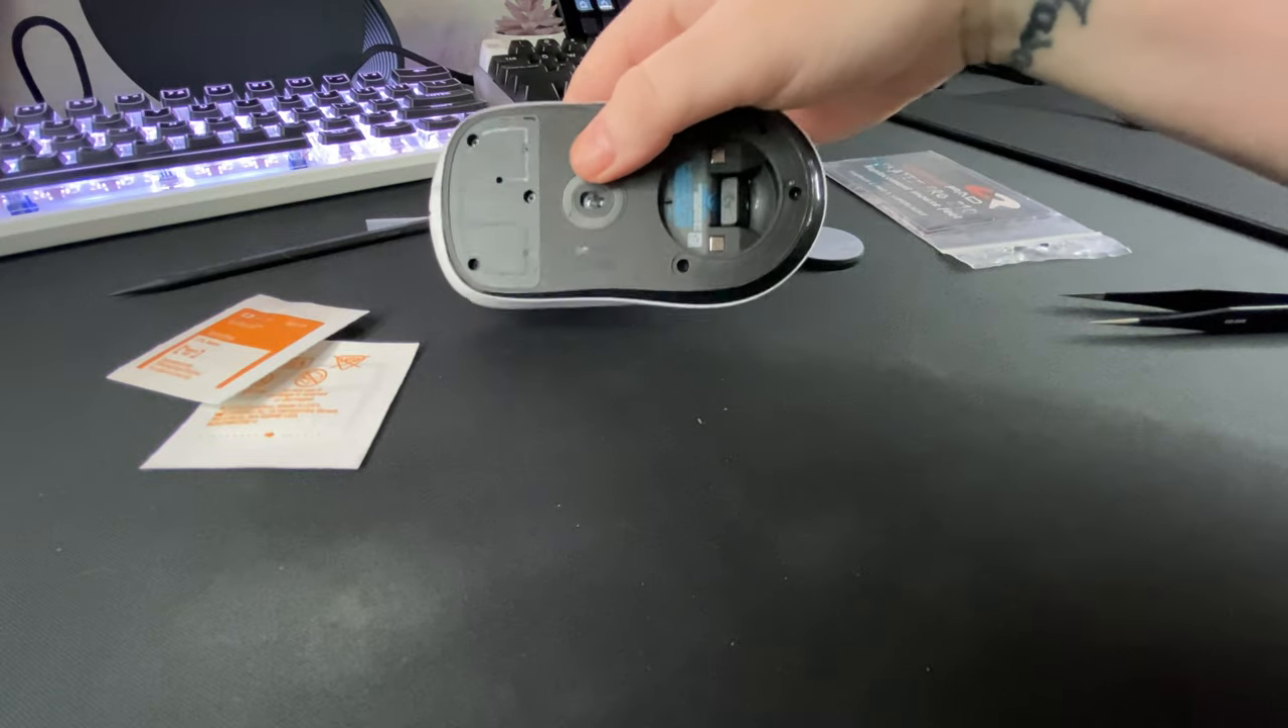All right so once you get all of your feet off your mouse should look something like this.